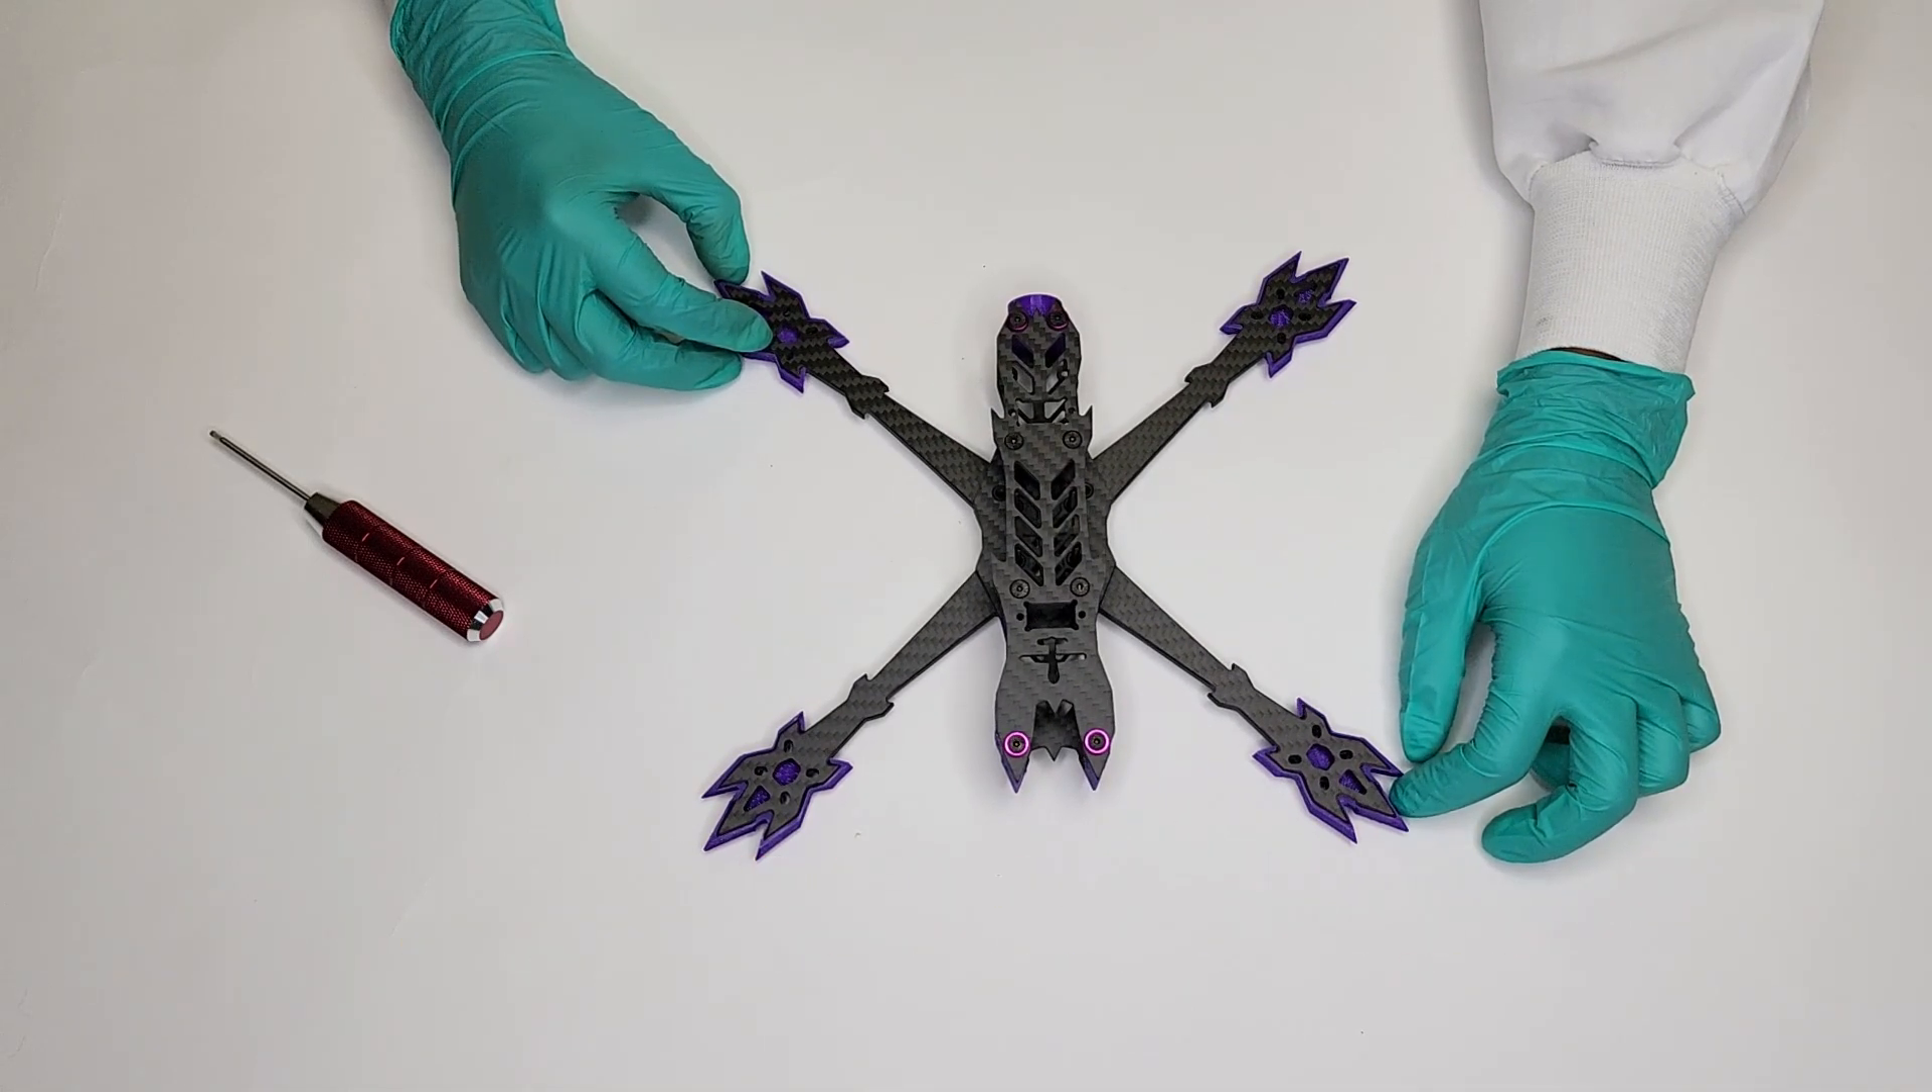And there you have it. A fully assembled Quadifier Diamond Back Co-Series frame.